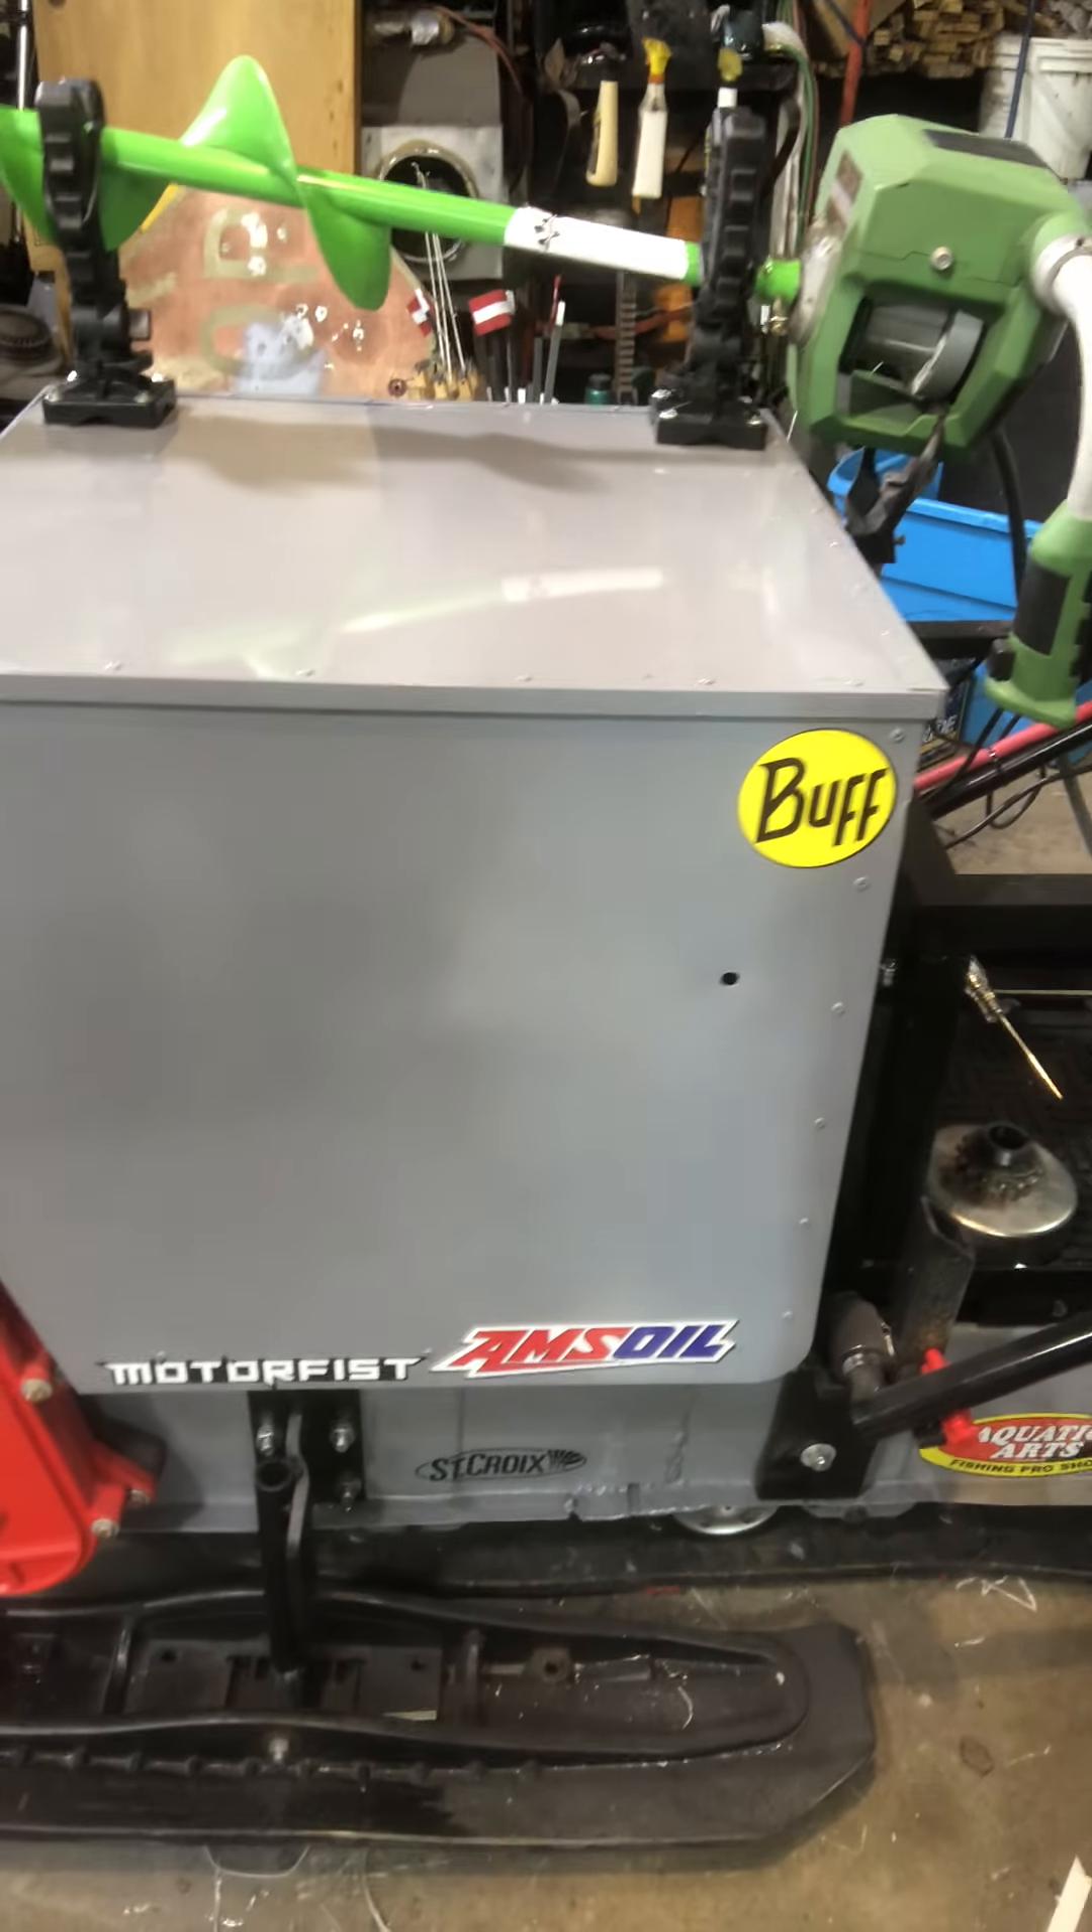So here's the hood got some of the decals on I'm still waiting for the big wolf's head for the side snarling wolf.